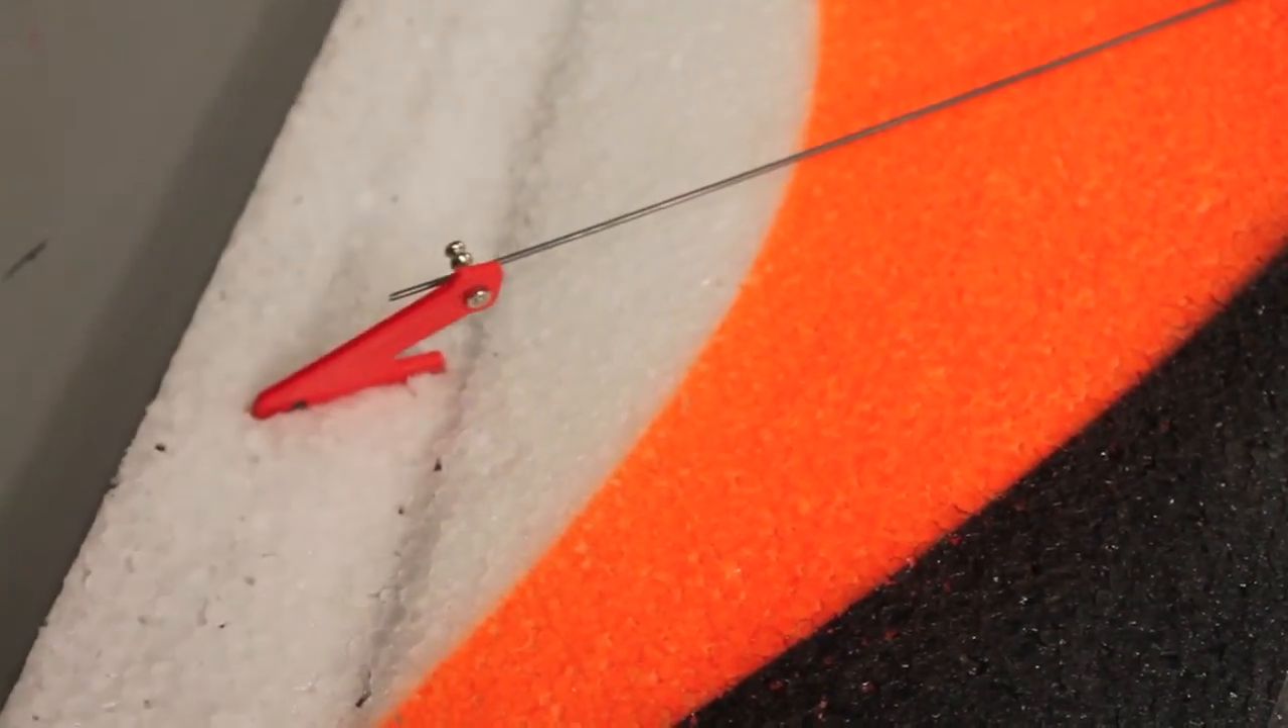So I have our control horn glued in and ready to go and powered up.